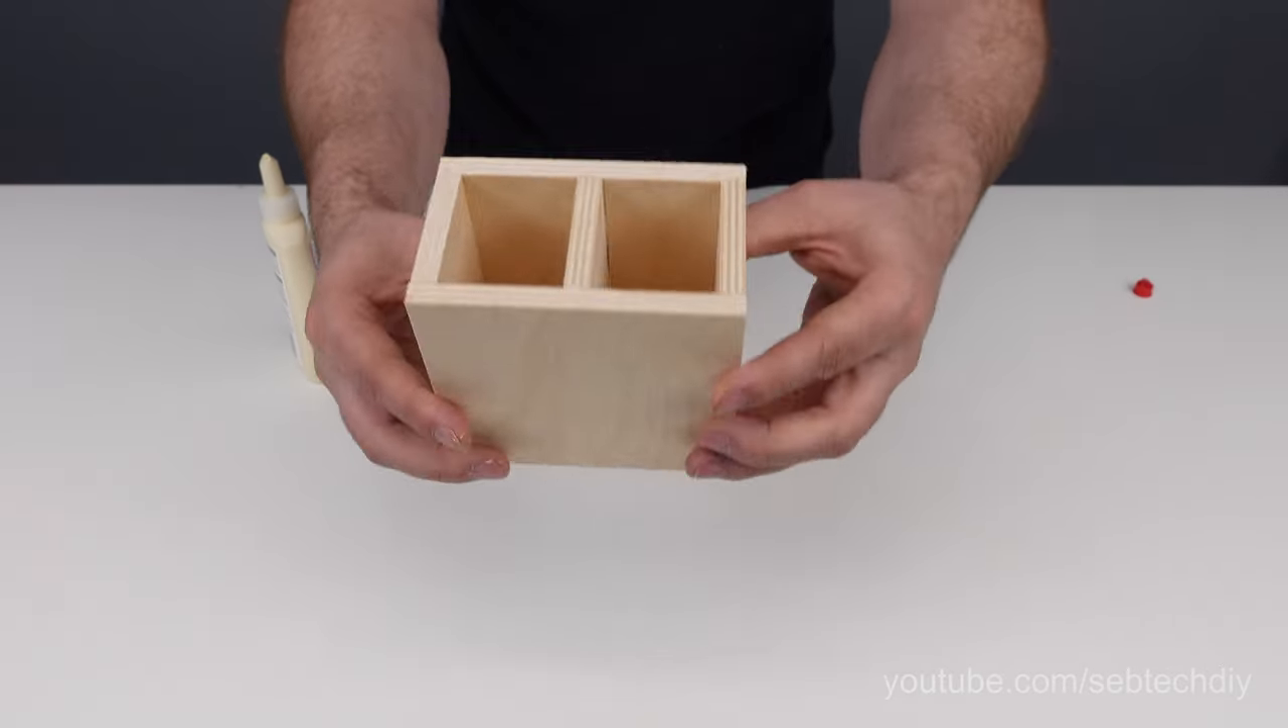And with all the pieces glued together our fourth organizer is done.